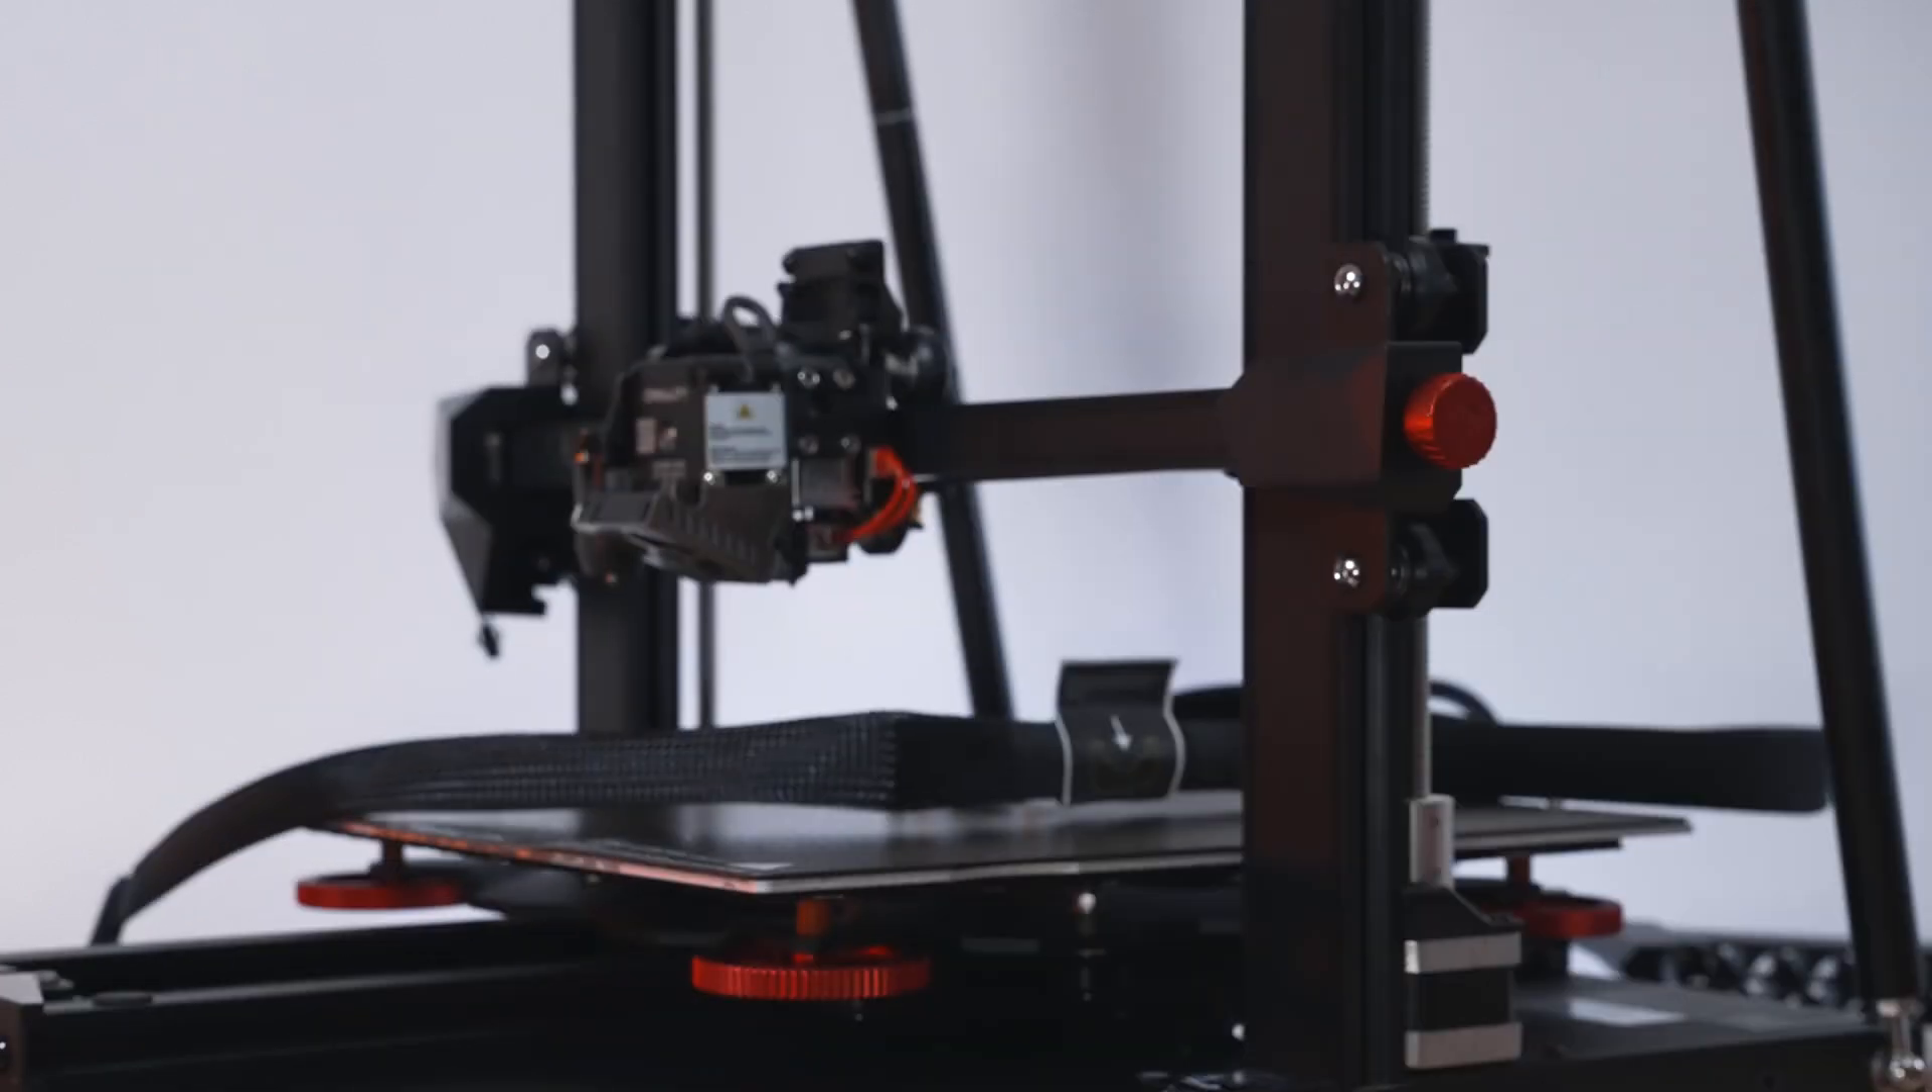And now our hotend assembly is on the x -axis.